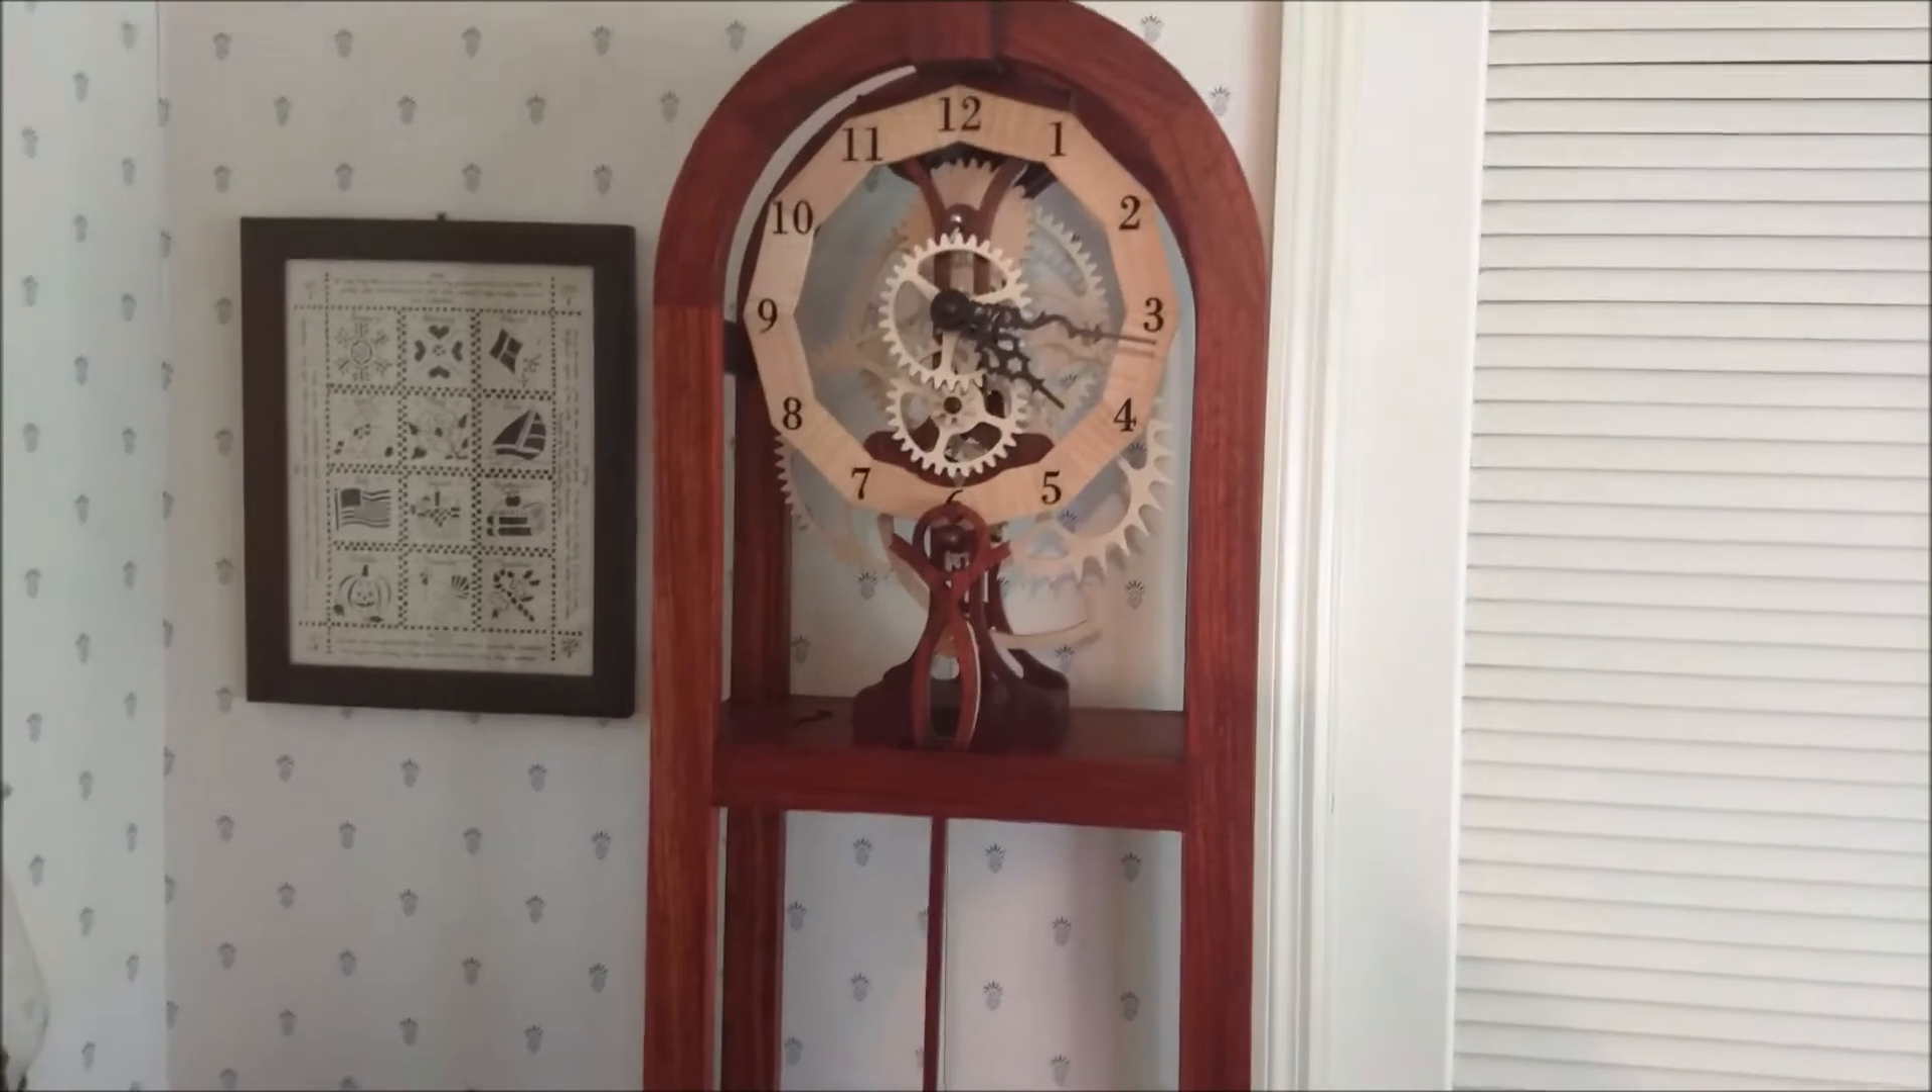And here is the completed project with the clock installed.